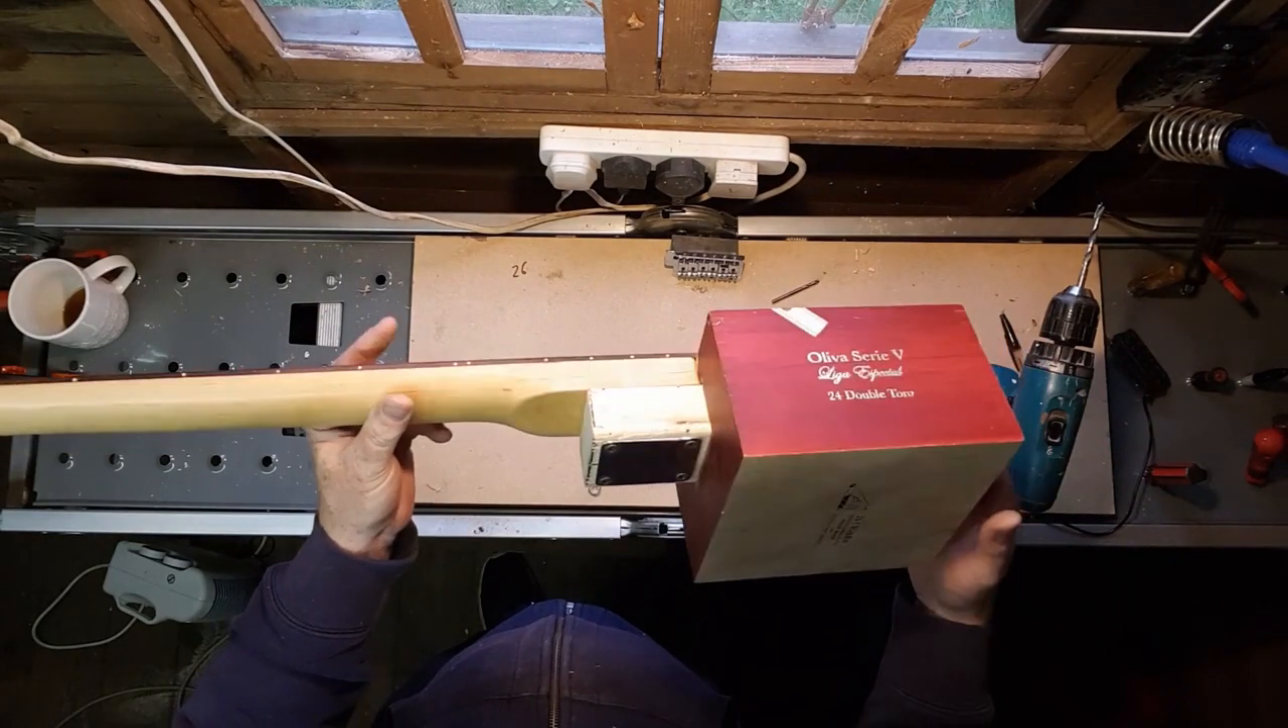And there you go, the neck is on, all in position as I want it.